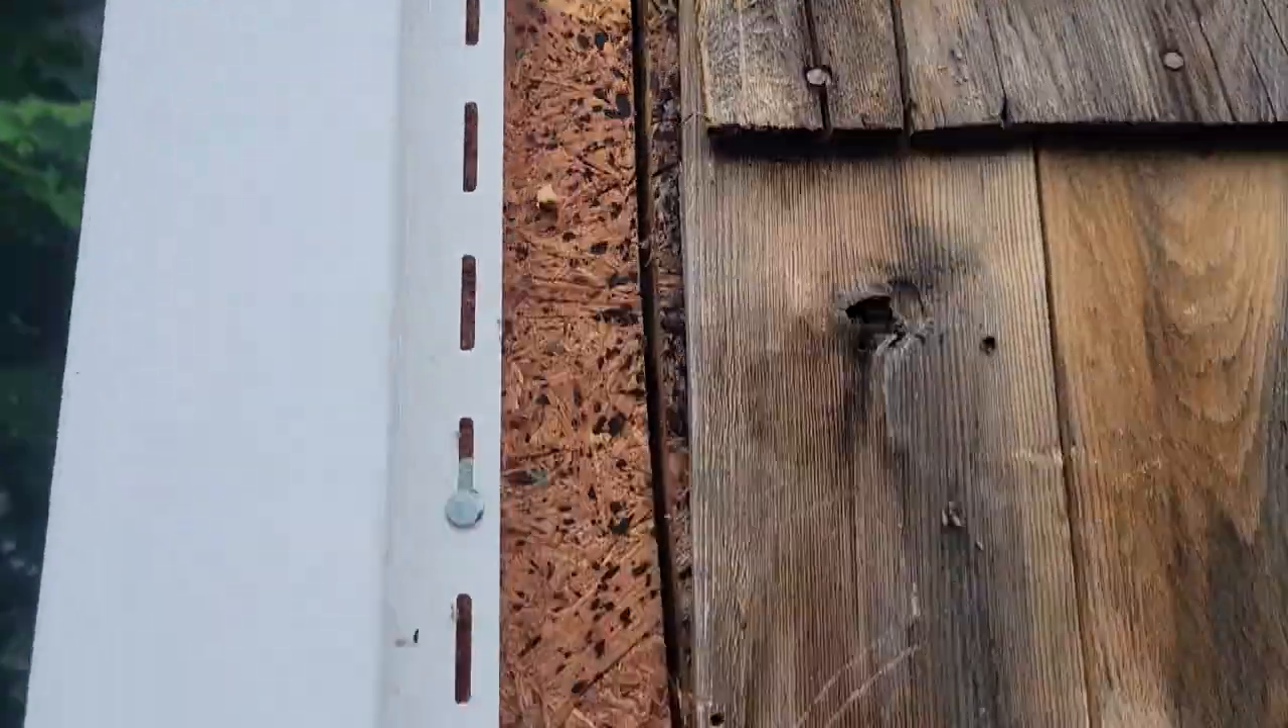We didn't realize, but when we pulled the siding down, there's a gap here.